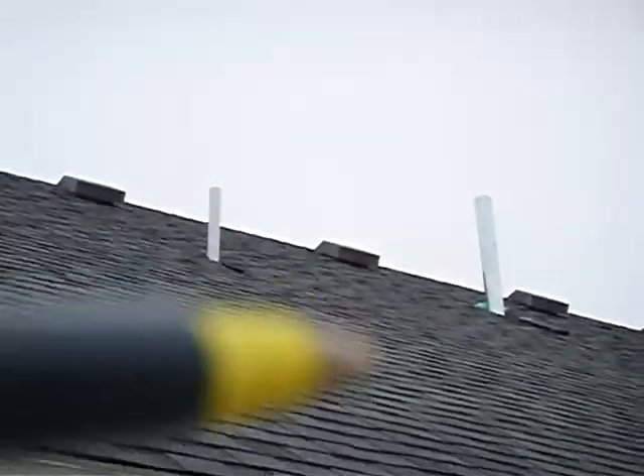The furnace vent cap is not installed either.